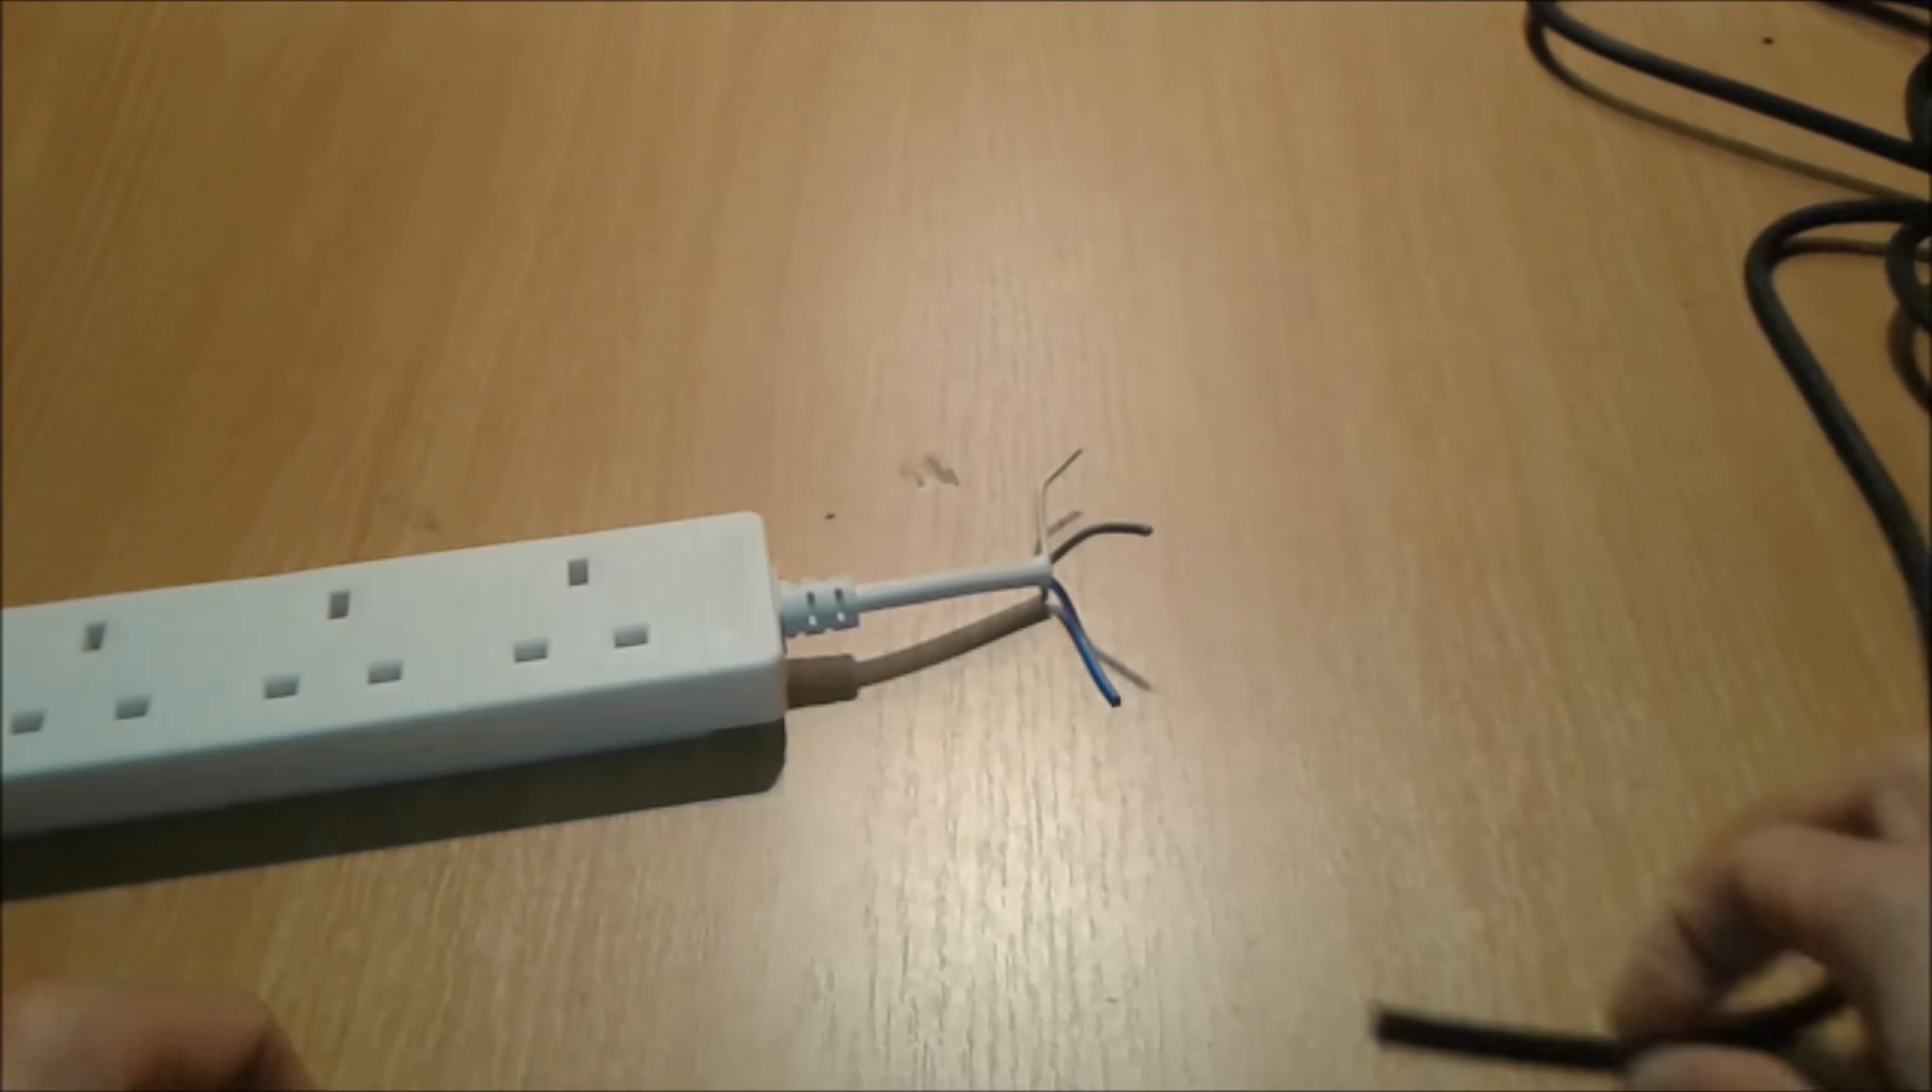Alright so we have exposed this wire.